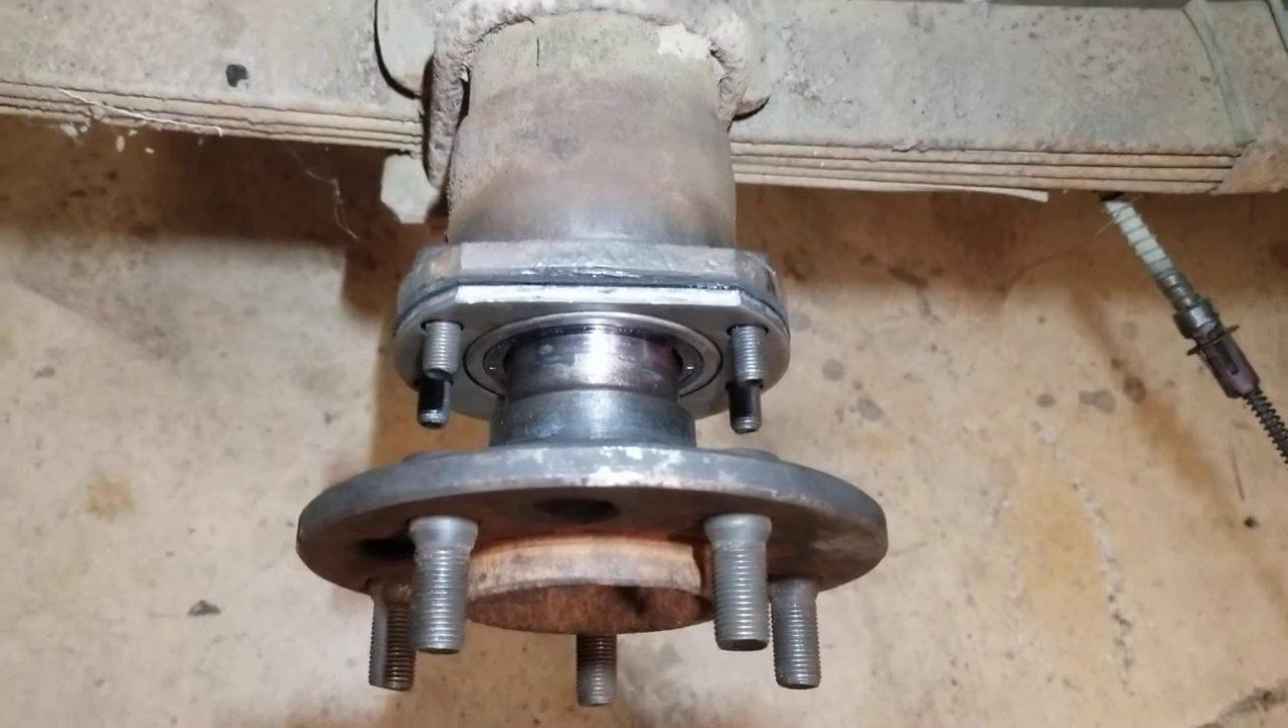You guys, there I got the axle shaft in there. You can see the flange is up against the axle tube.